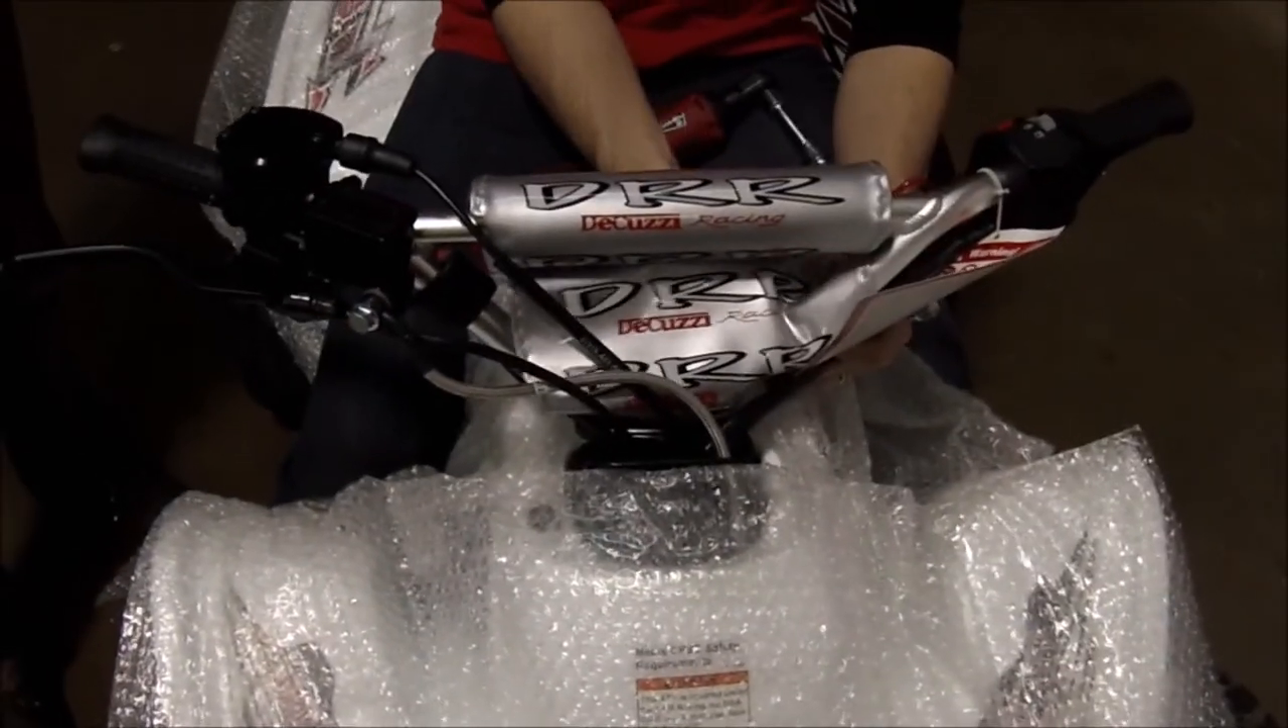Okay, now Mike has installed the handlebar pad.